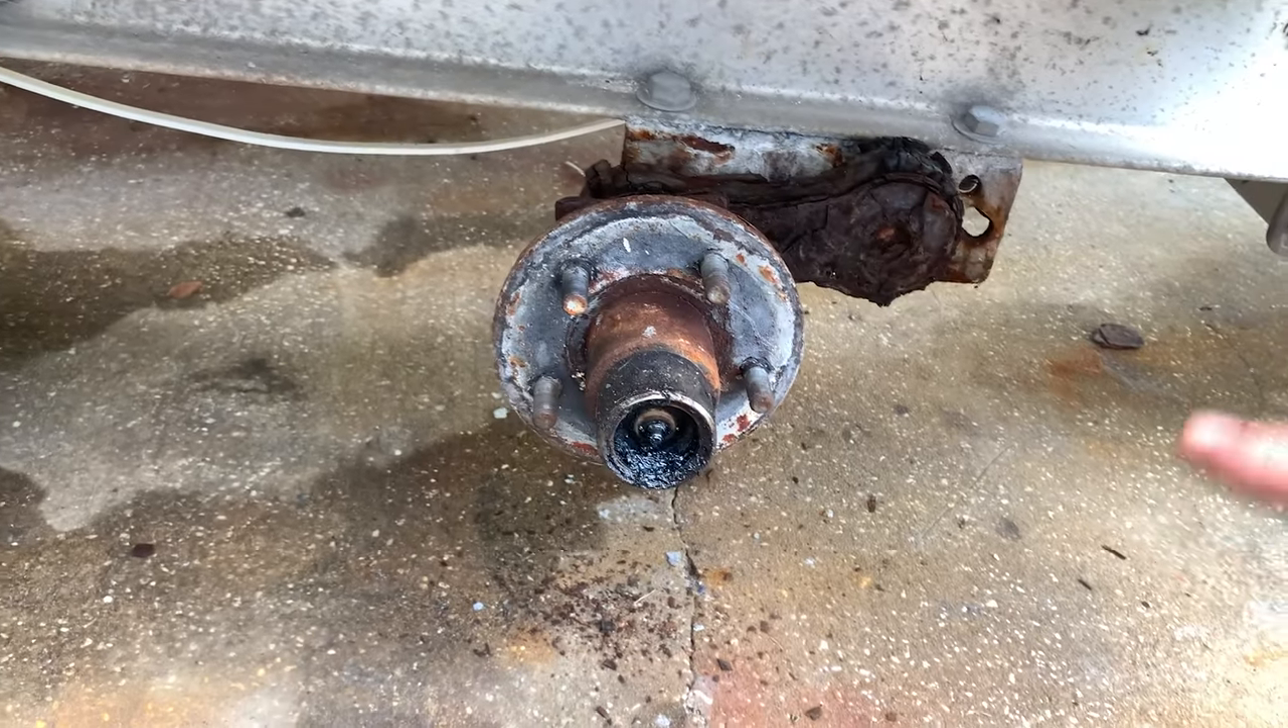So I got this tire off.